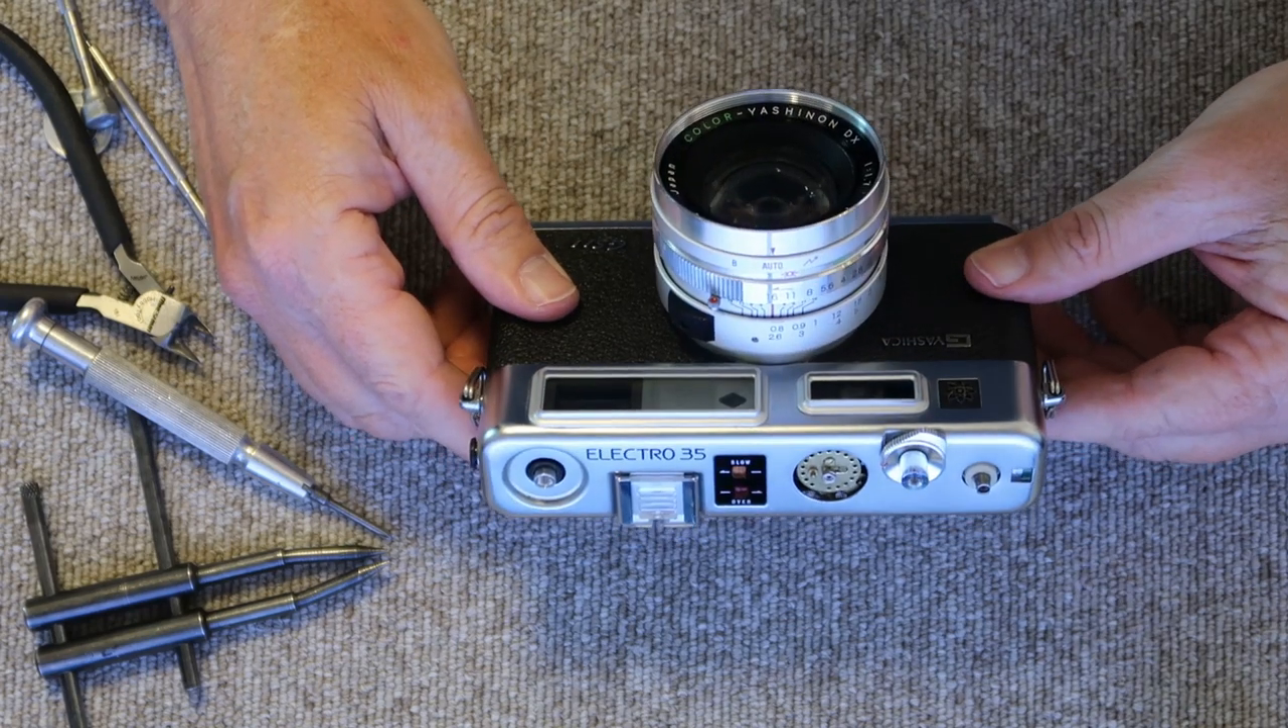And all that remains to do now is to lift off the top cover.